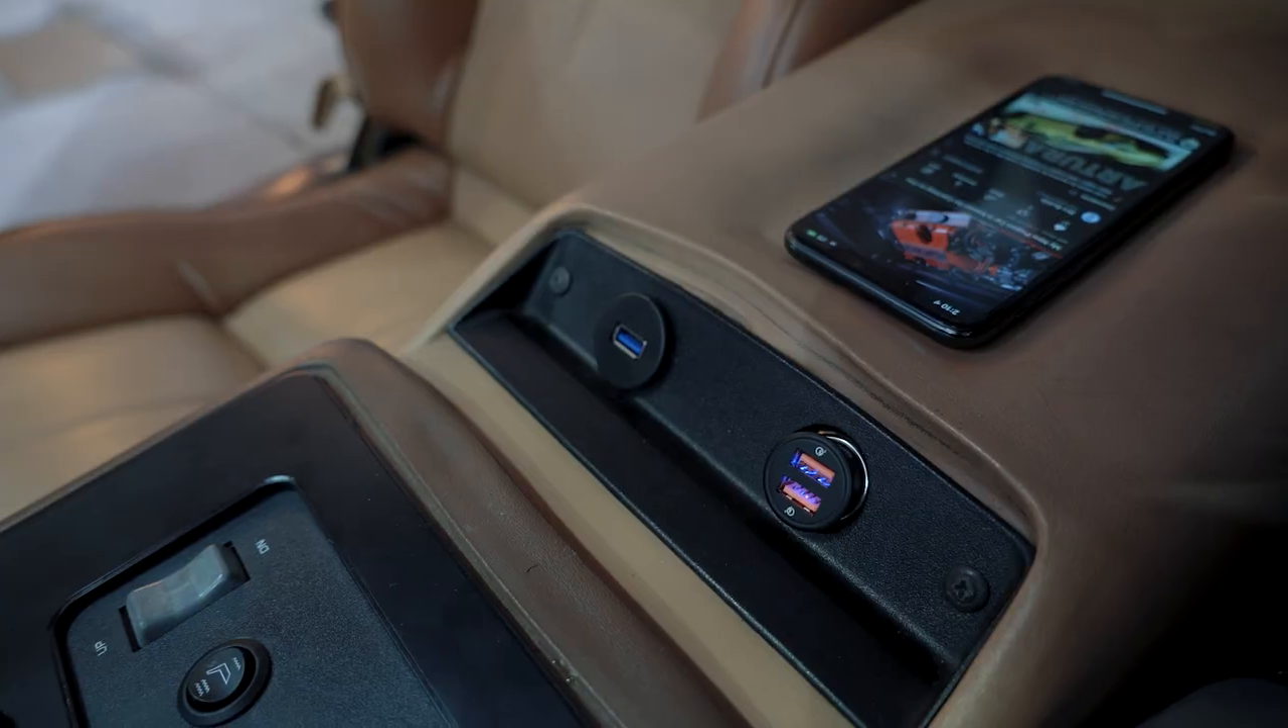I knew there was no good spot up front for it, so I bought a USB port from Amazon and installed it next to the cigarette lighter.